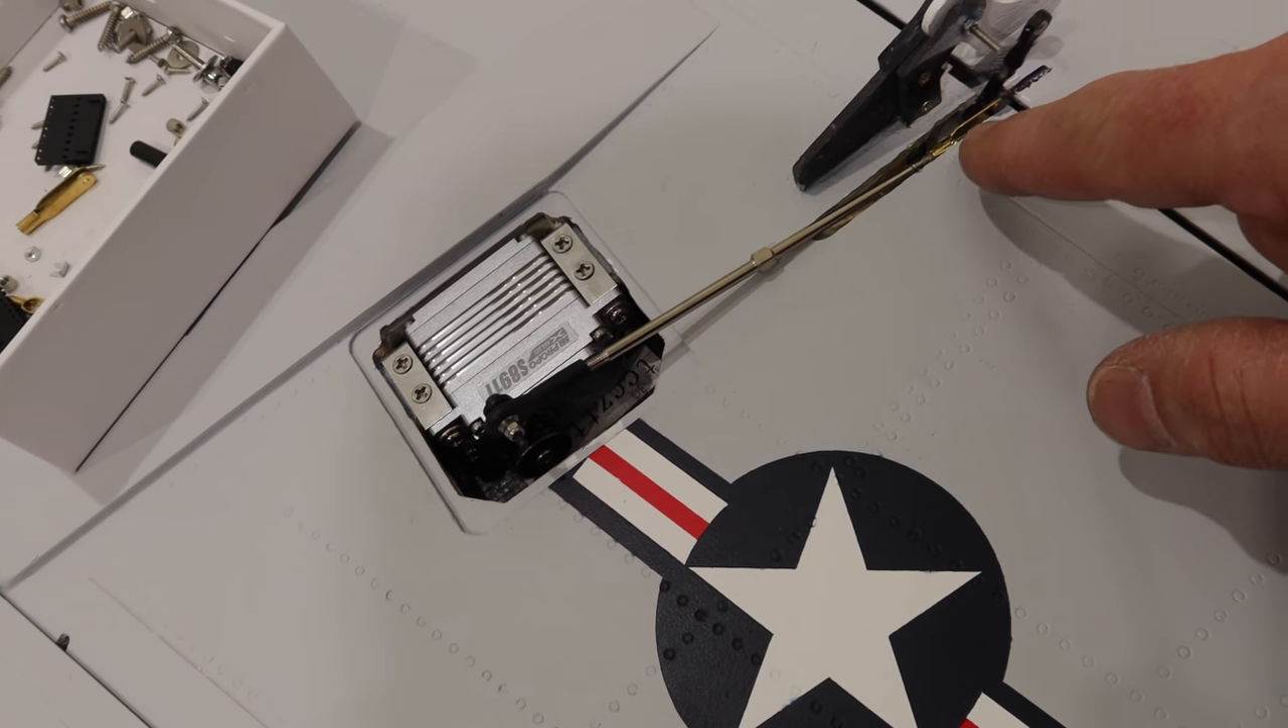All right so the aileron is all set up here so basically we've got our uh linkage all set up.